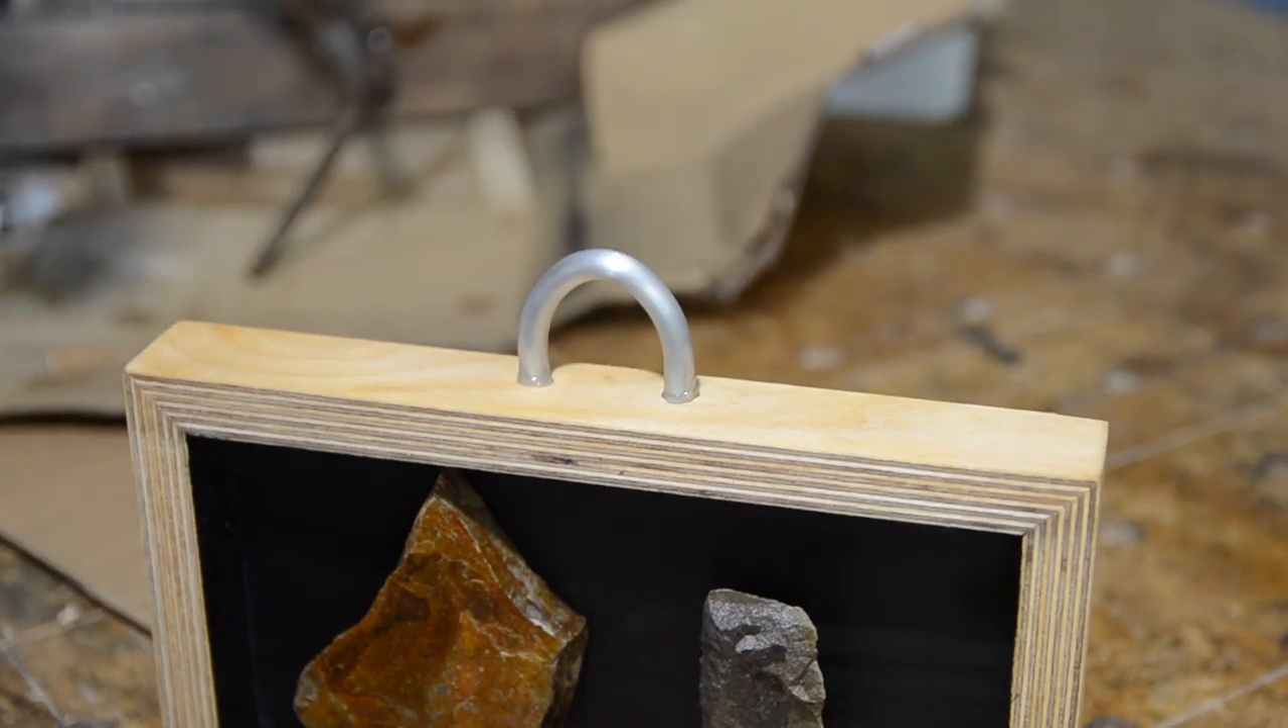Then this little aluminium loop can get put into place. And that's it all done.